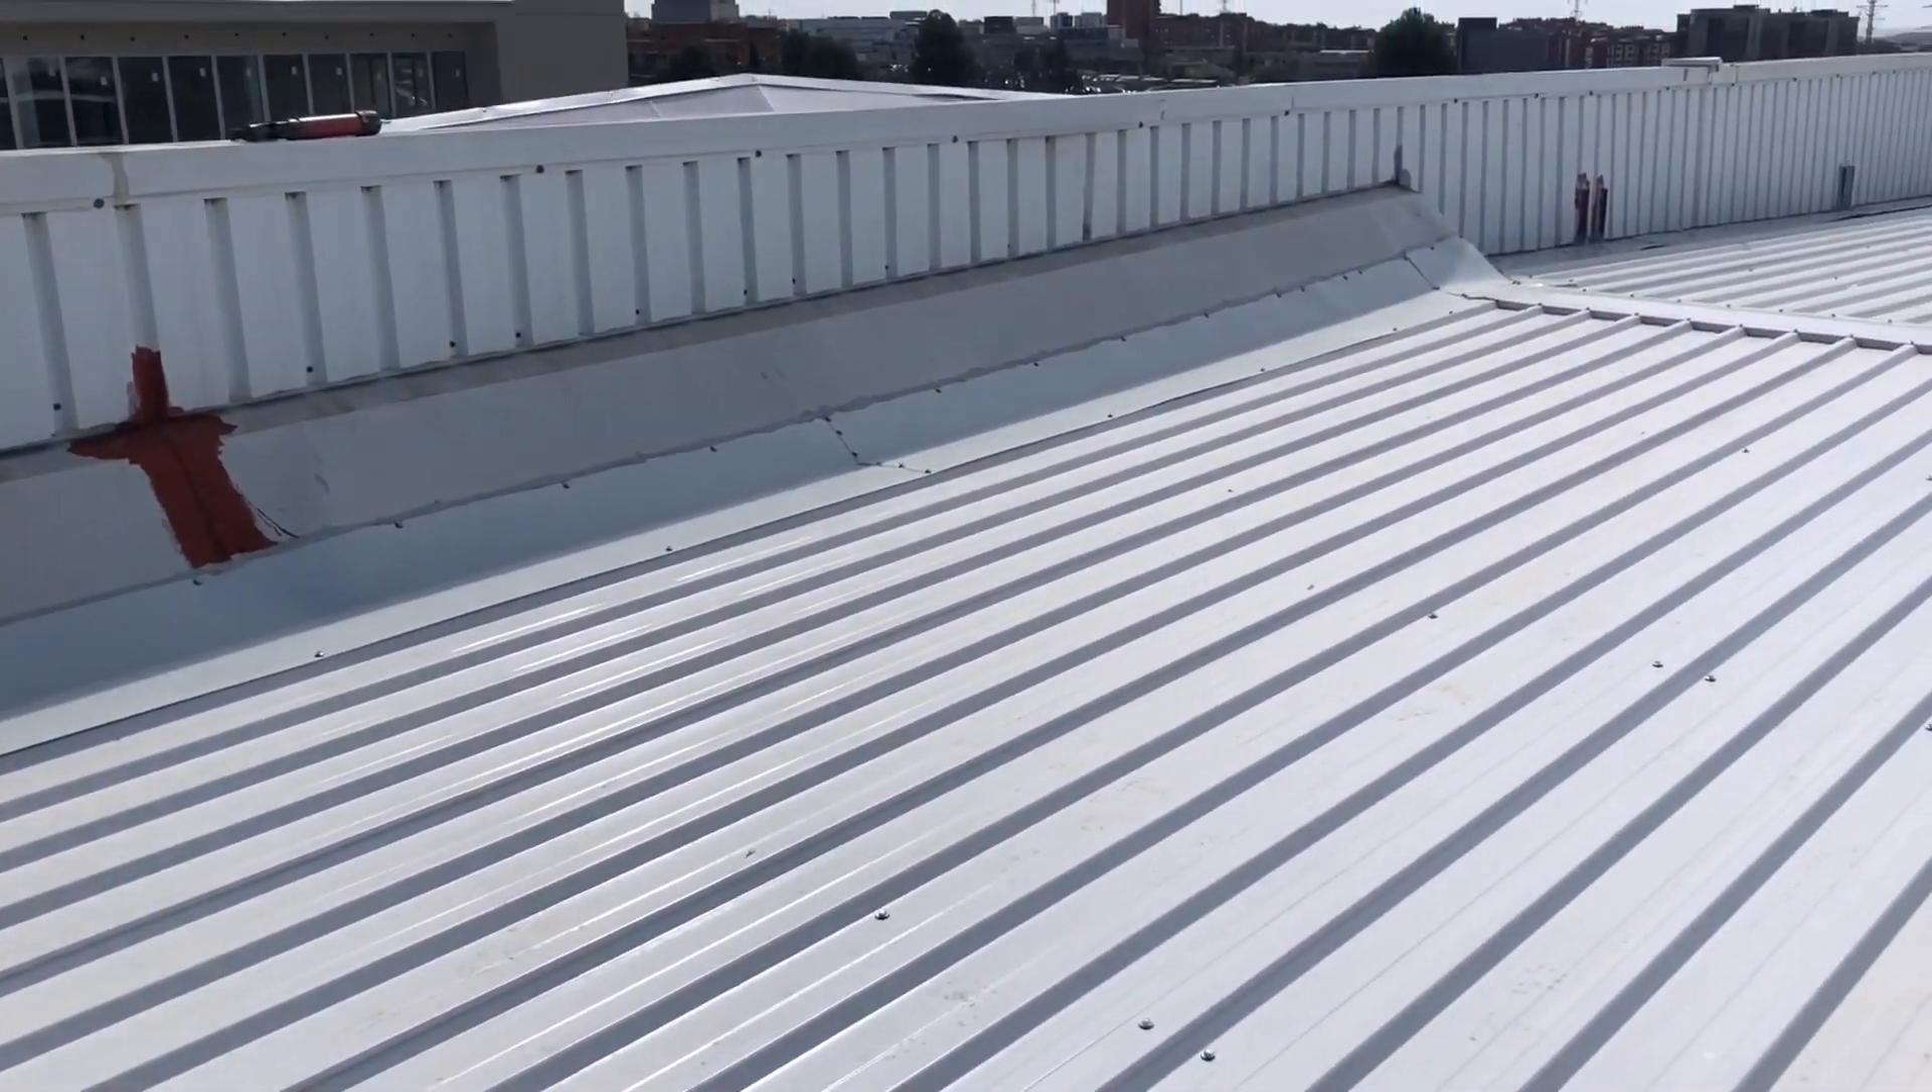Aquí lo tenemos instalado y este es el resultado de la cubierta acabada con los remates de babero.